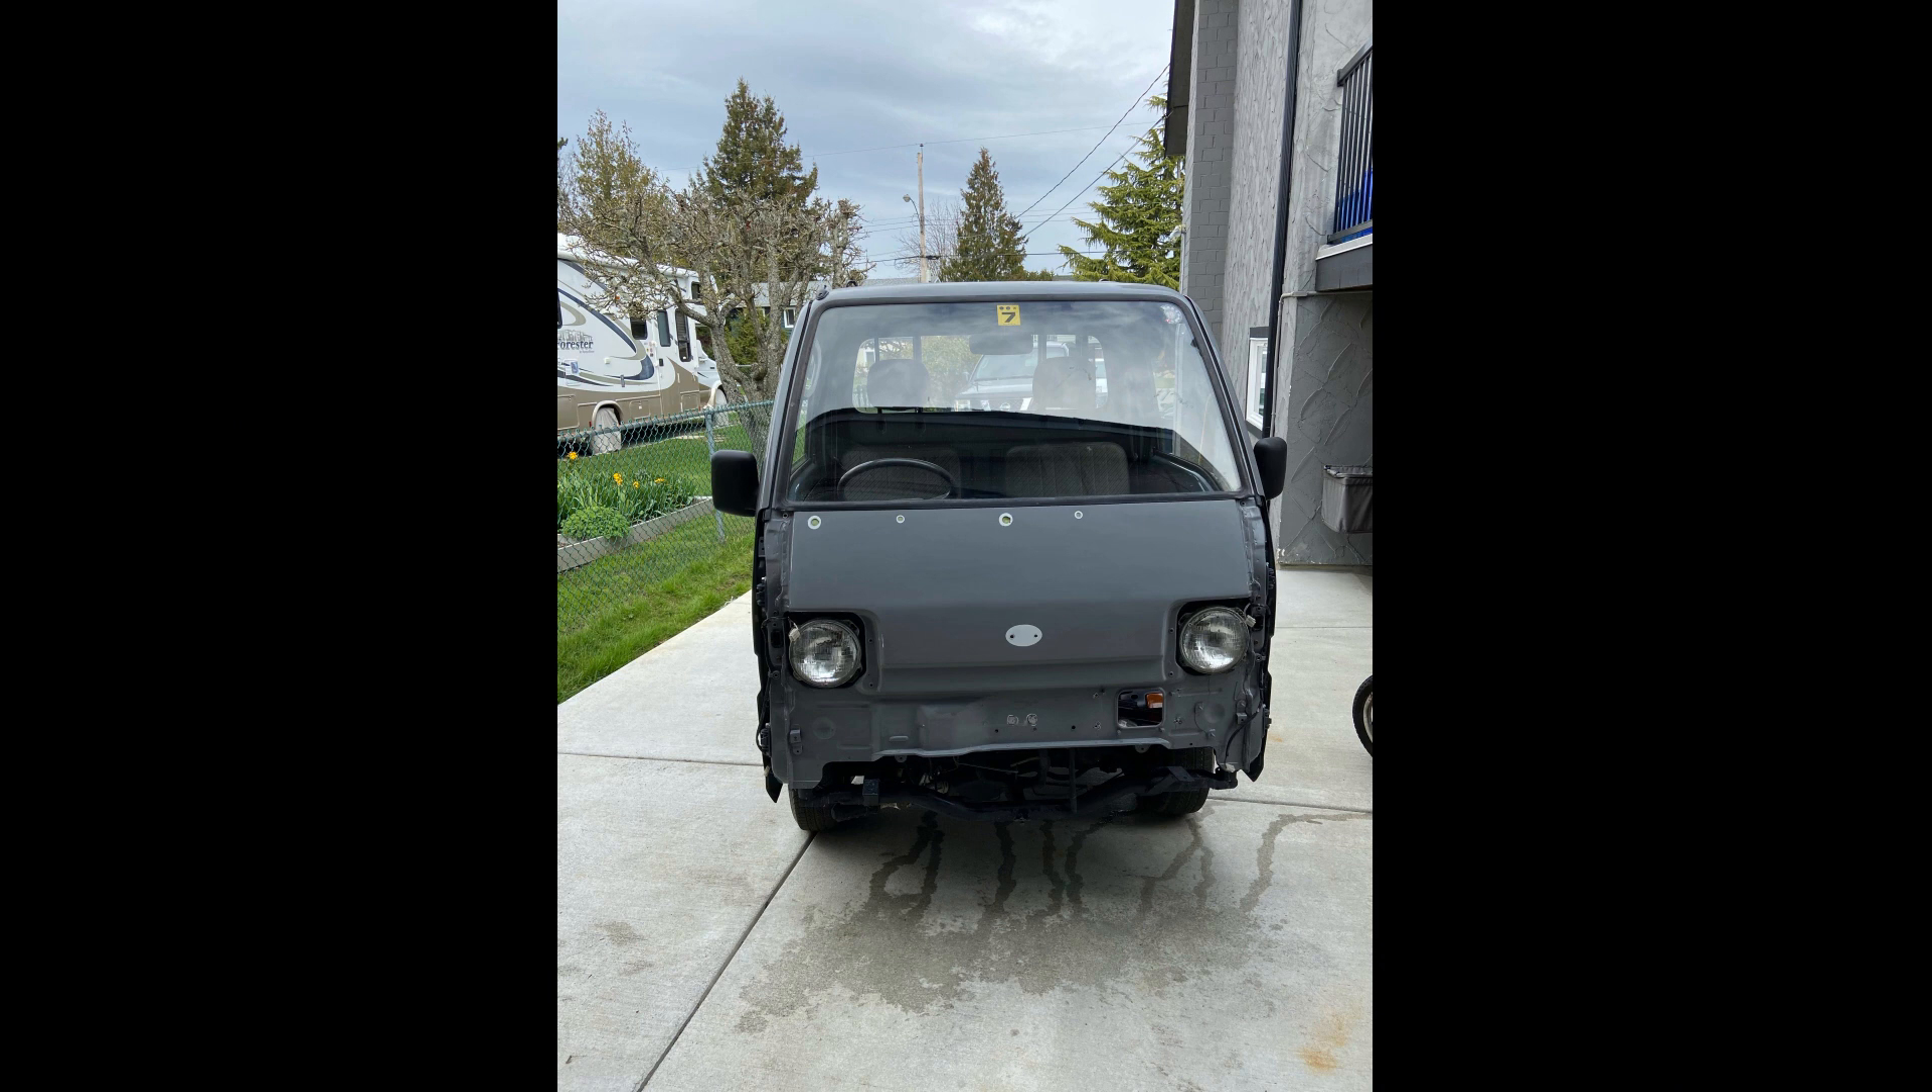Well, the next thing, what I did is I removed the front bumper assembly and this is what the truck looked like with all that removed.